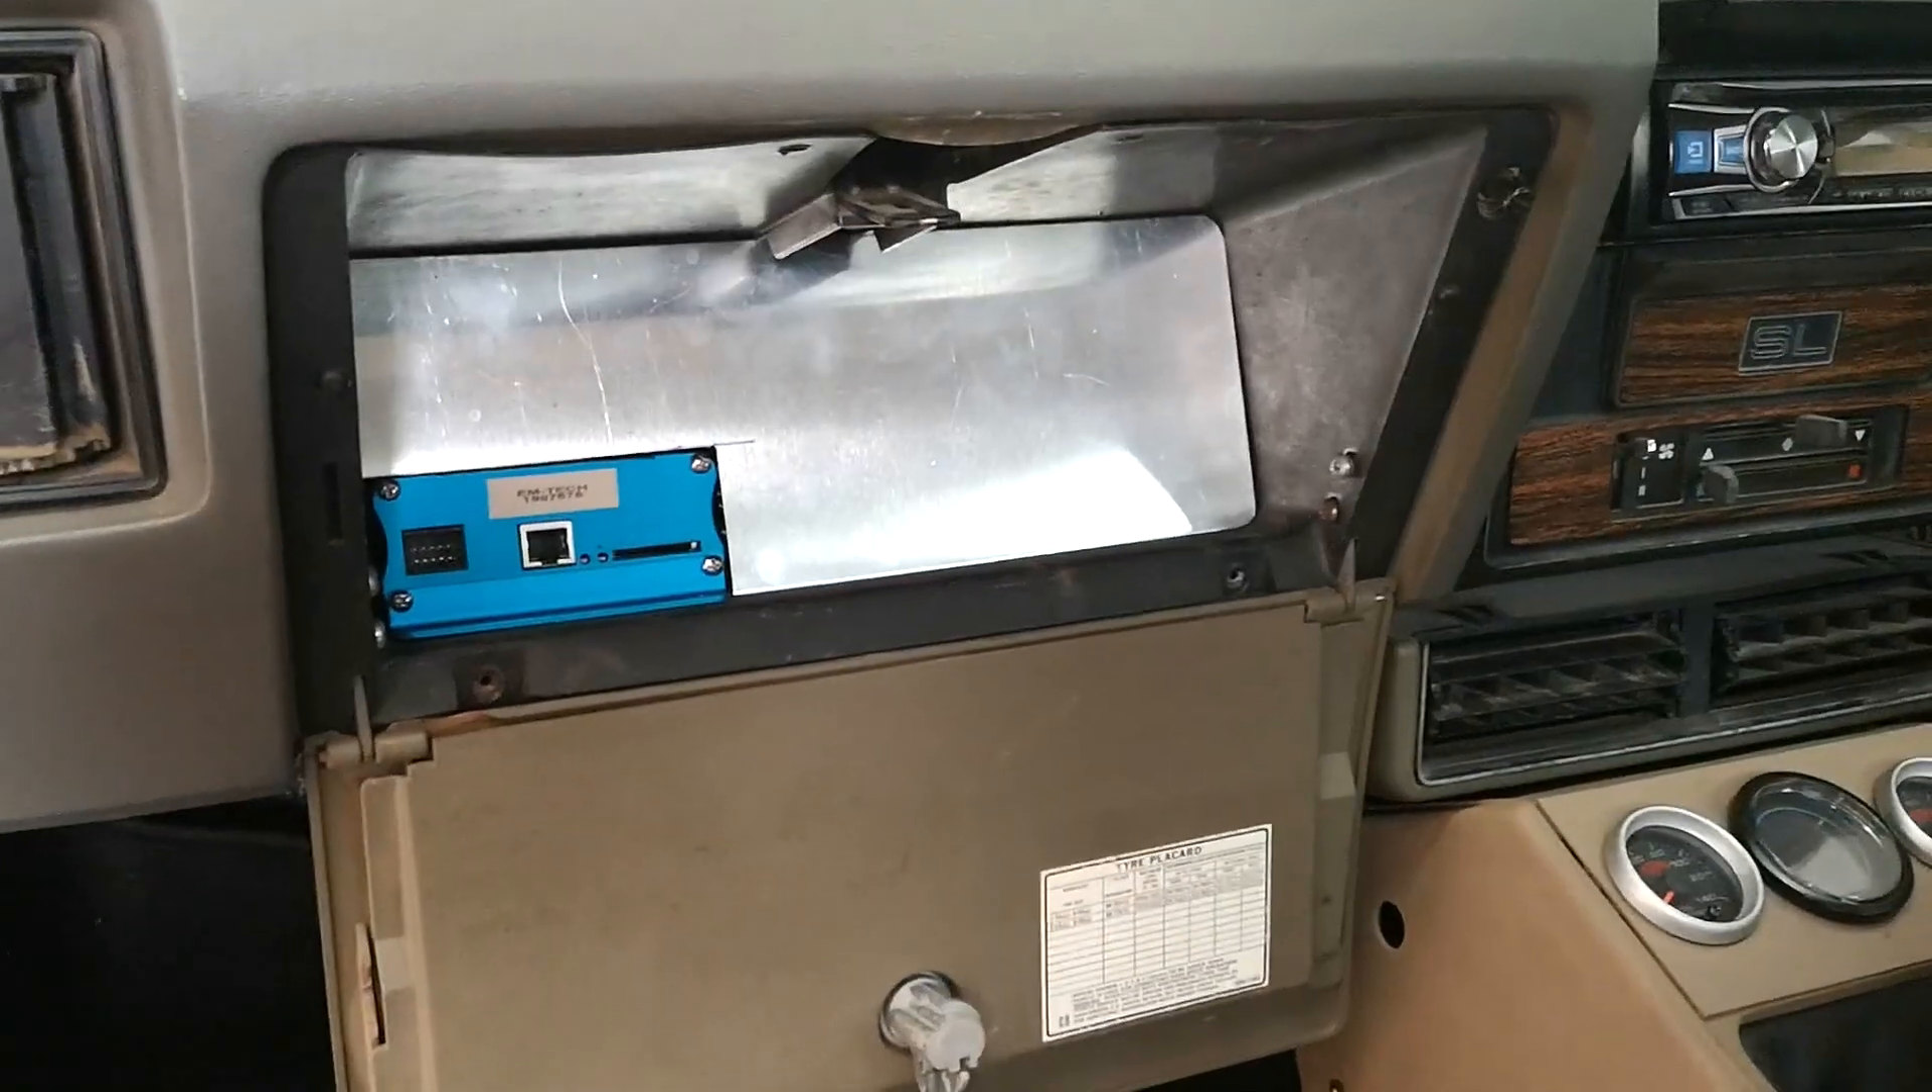Here's the glove box sitting back in place in the car so it all fits up nicely.